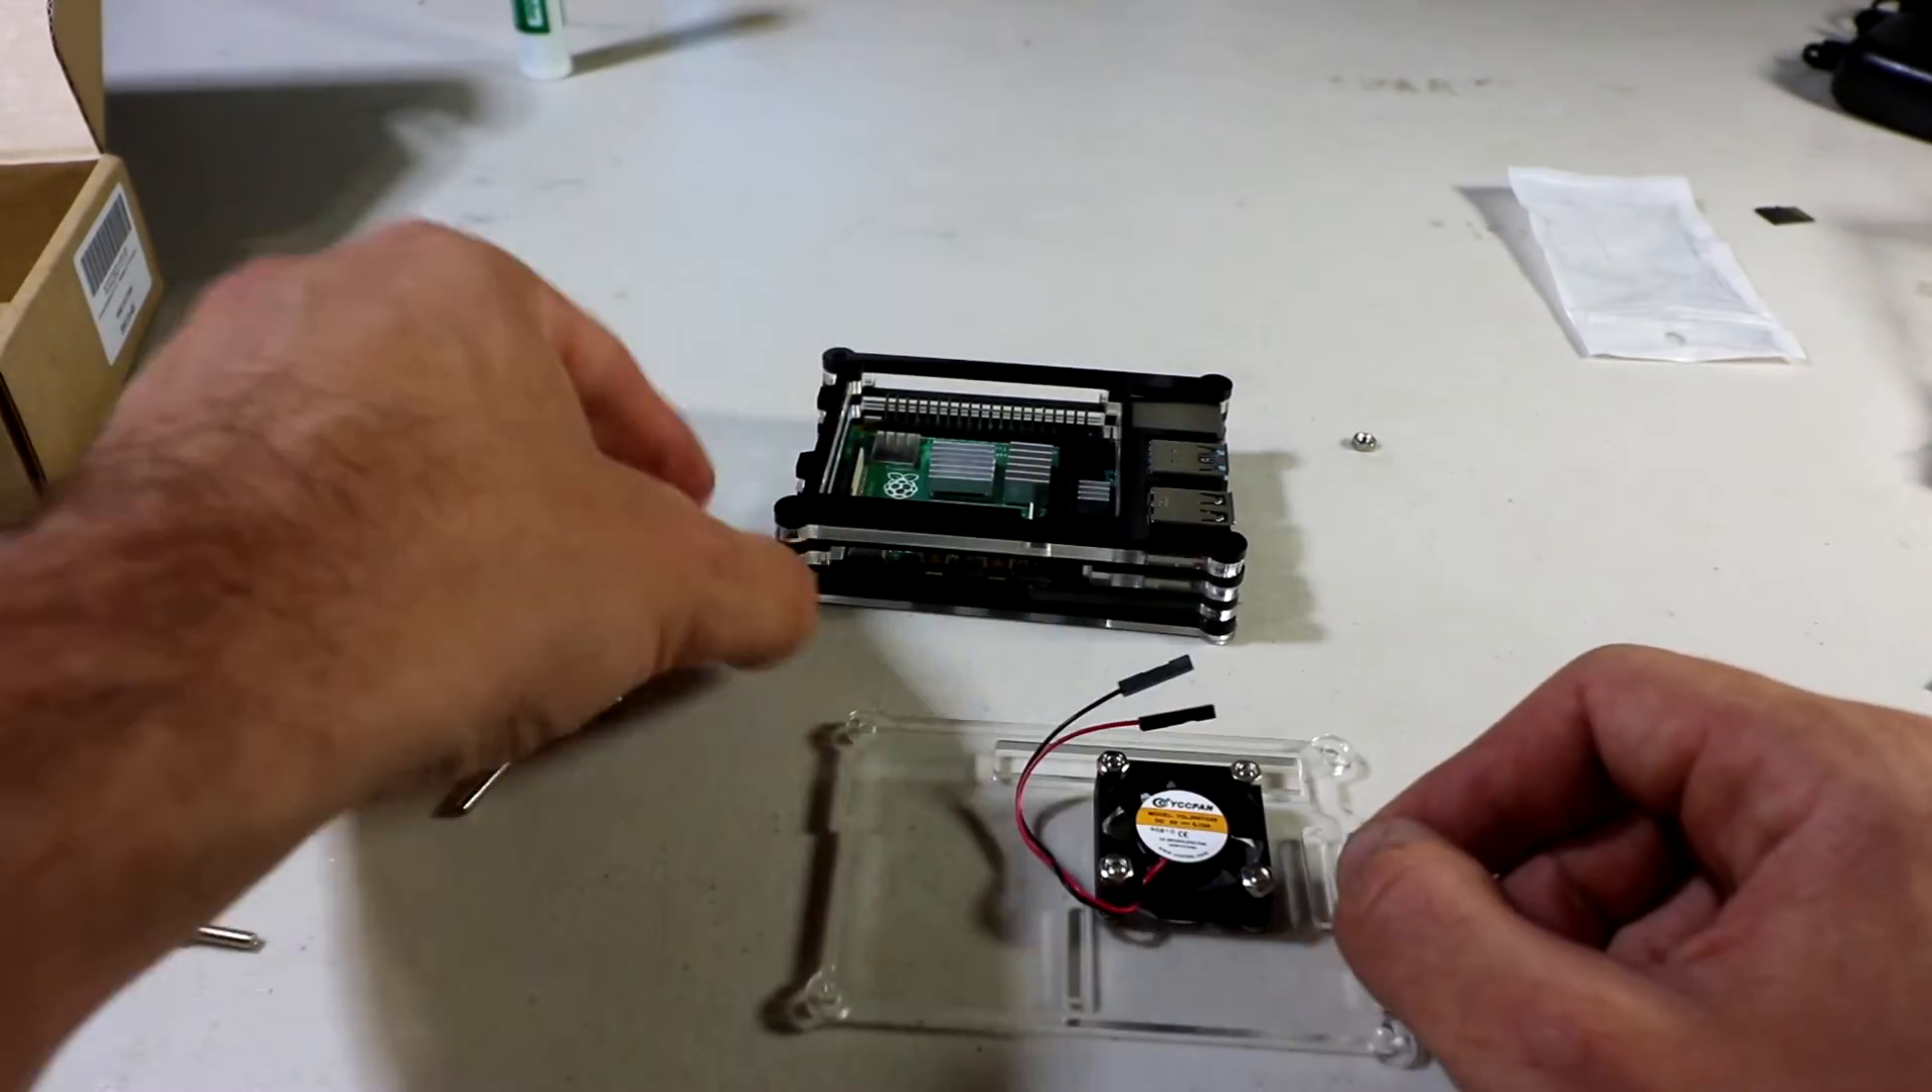So we now have the fan mounted already.